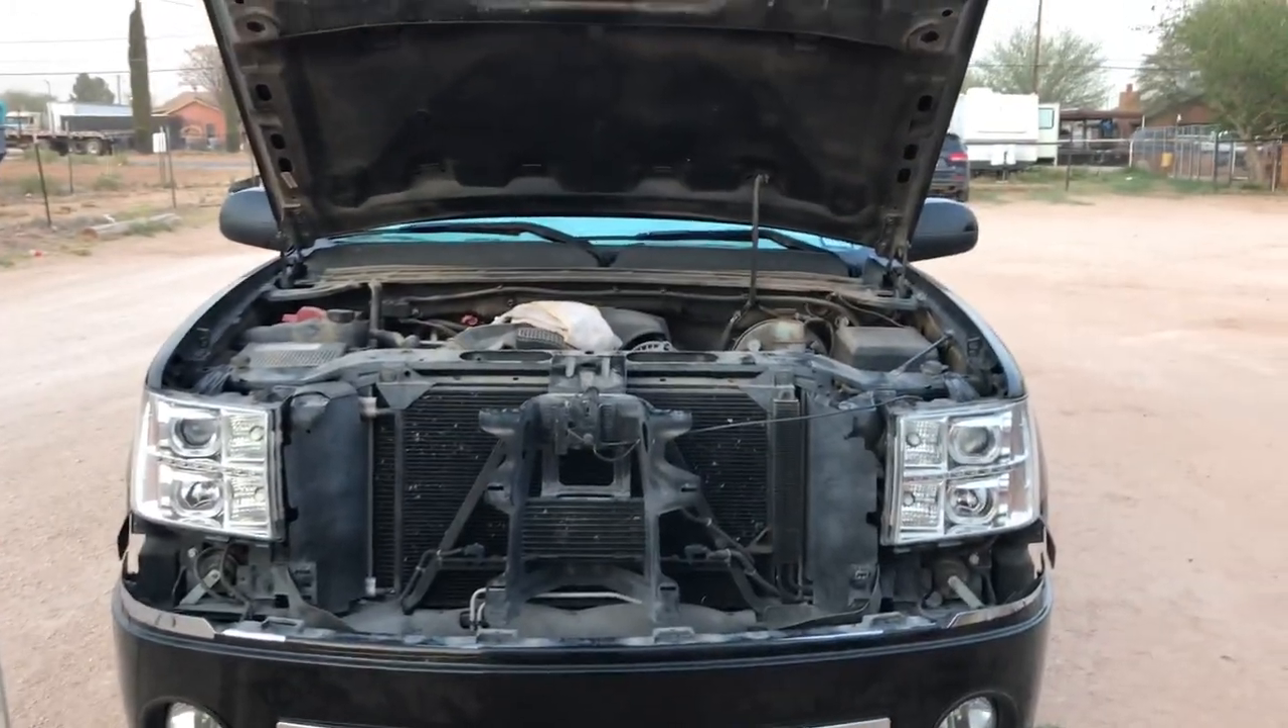Todavía me falta ponerle tornillos la parrilla y todo lo demás.